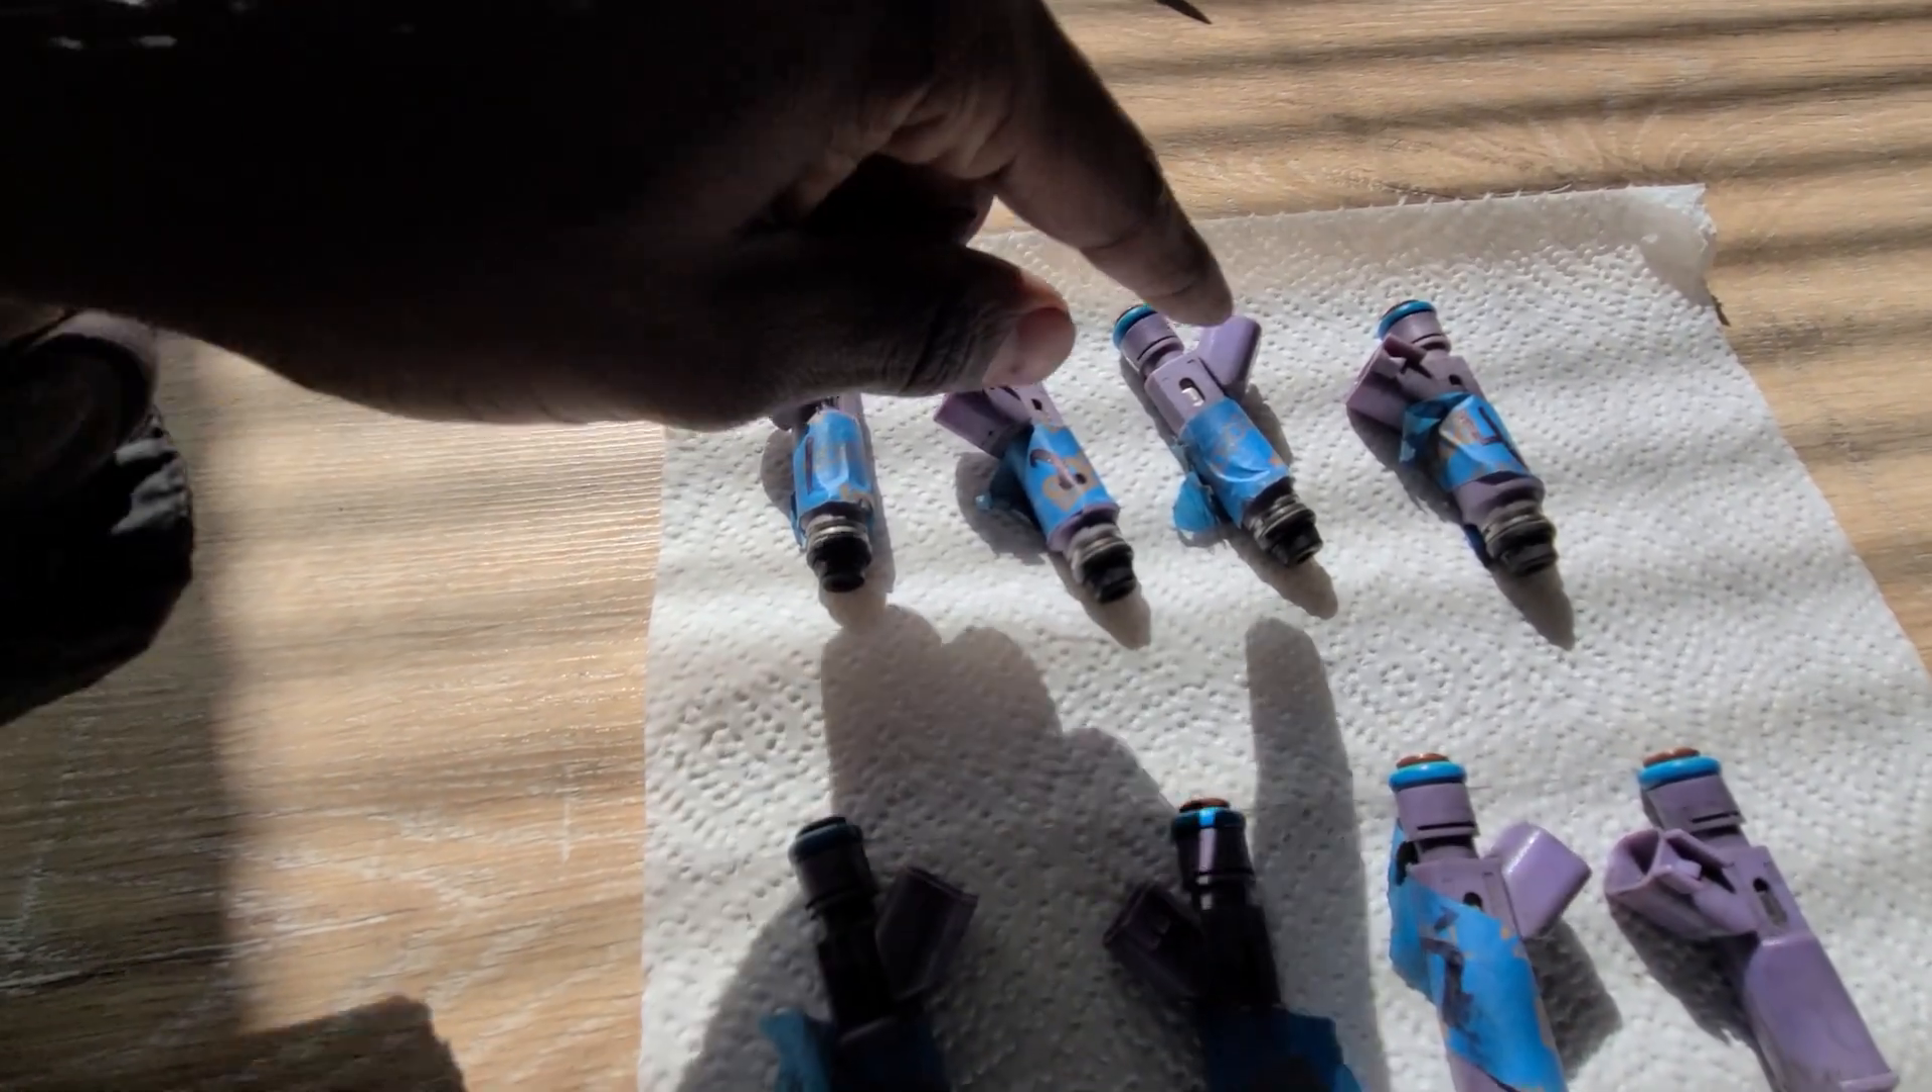Alright so I have all the injectors actually out of the truck and I went ahead and labeled them so I knew what order and which cylinder they came from.